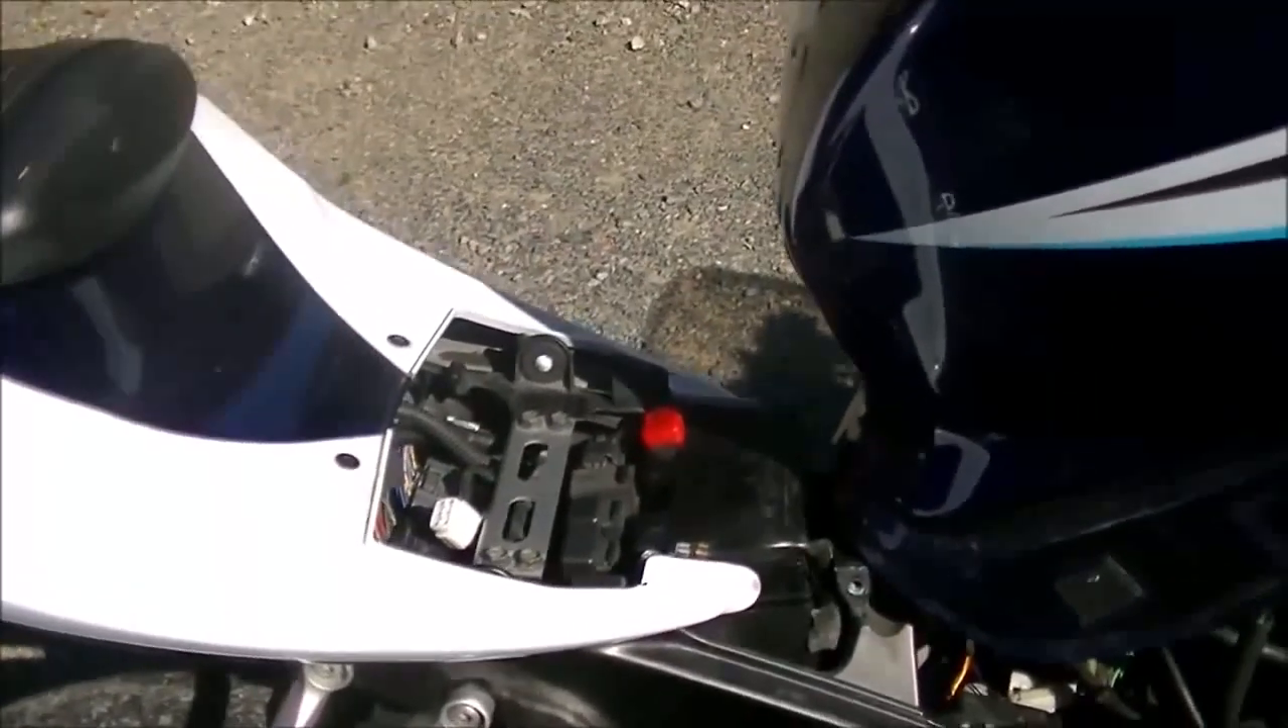I have the main seat off once again same as the other one I didn't see a reason to show all that.